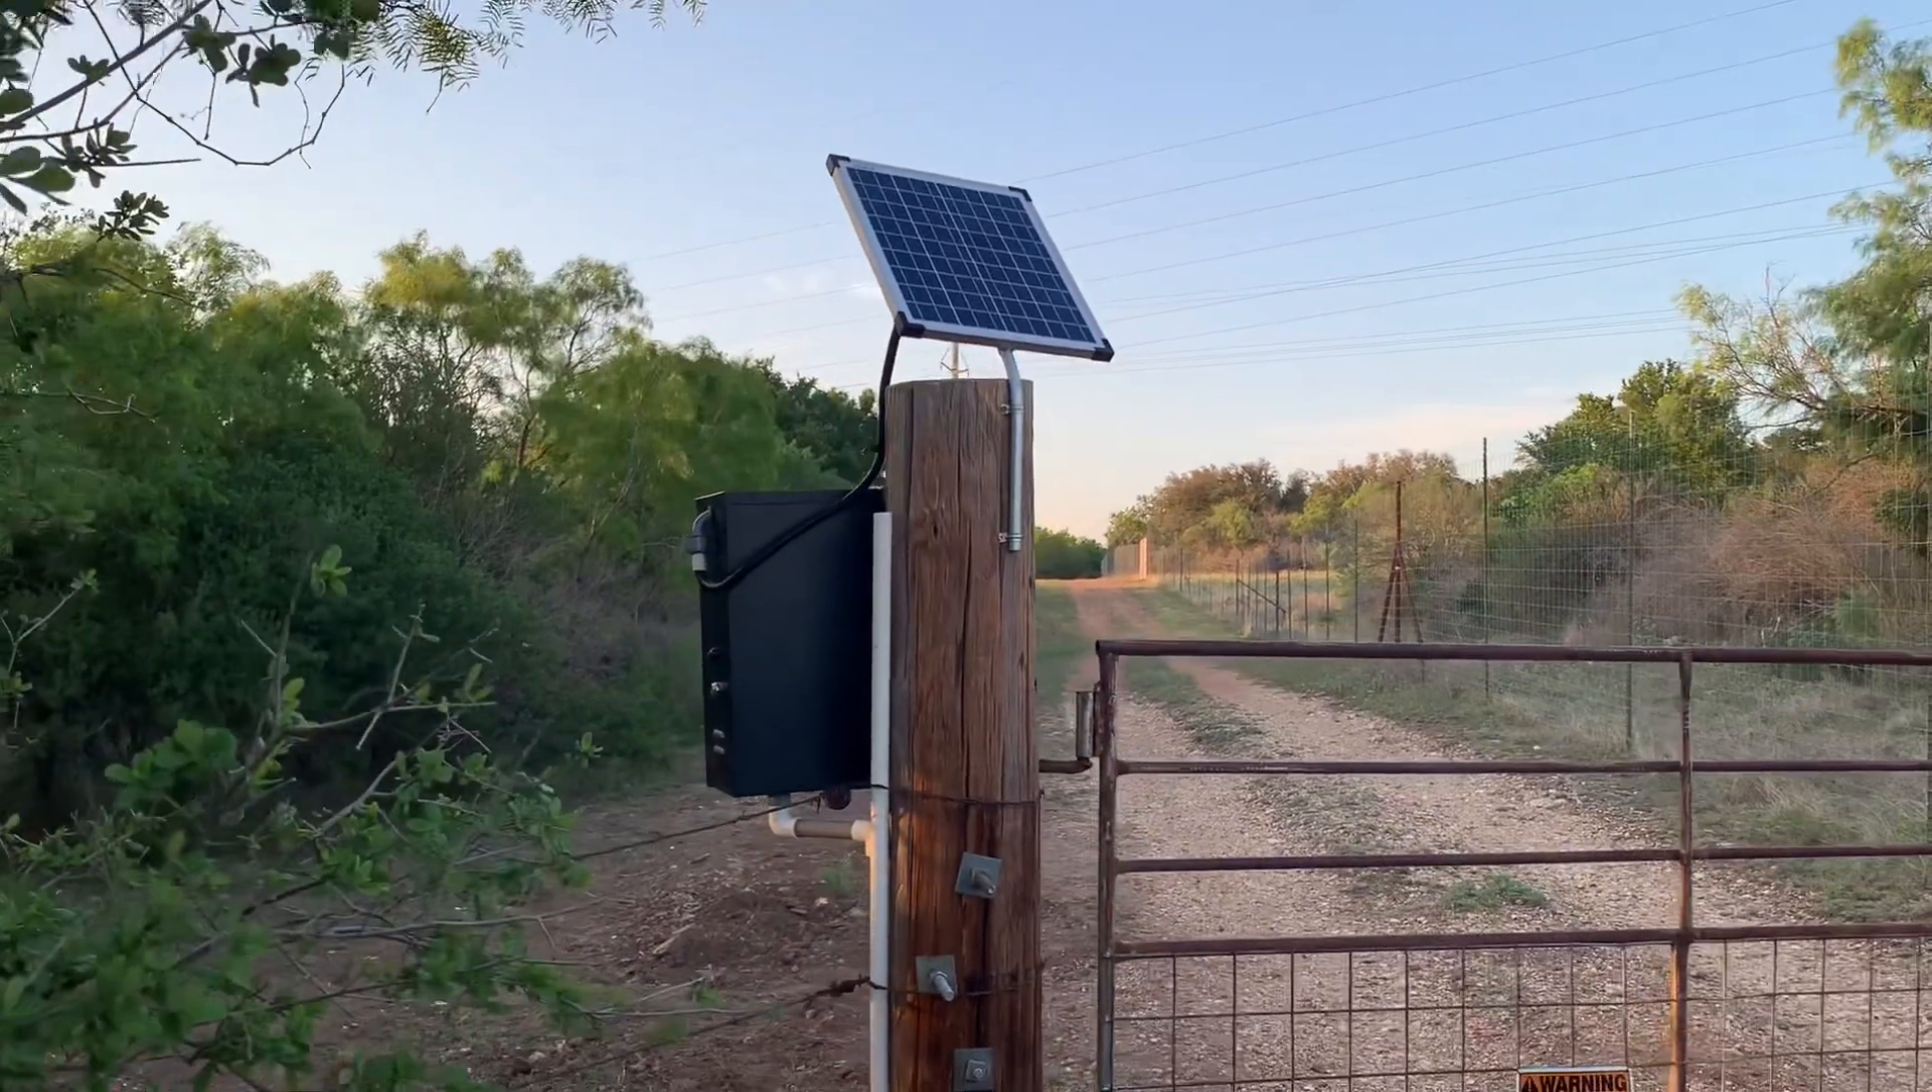I got the solar panel attached to the post.